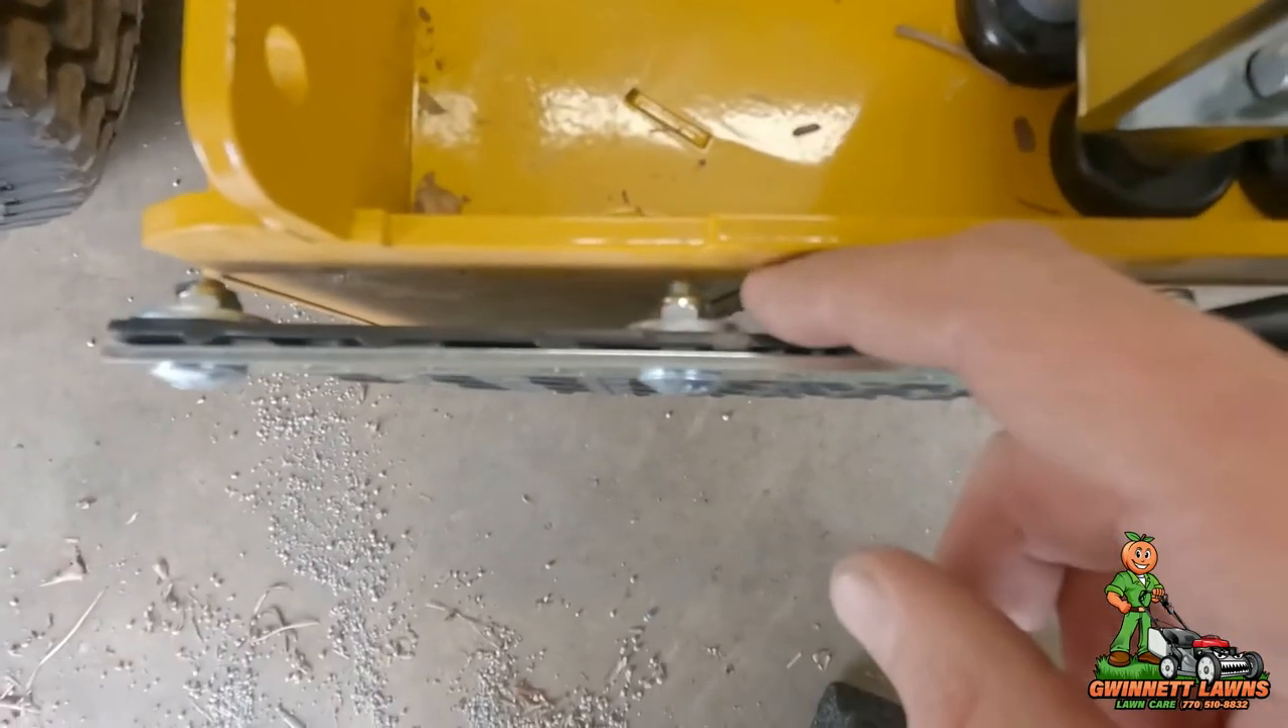The flap will not close because it's hitting the bolts against the the lip right here.